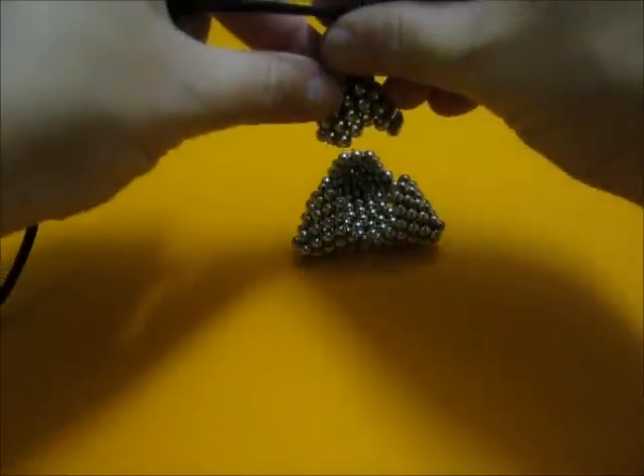And all I need to do now is to place the top on top of the base of the pyramid.